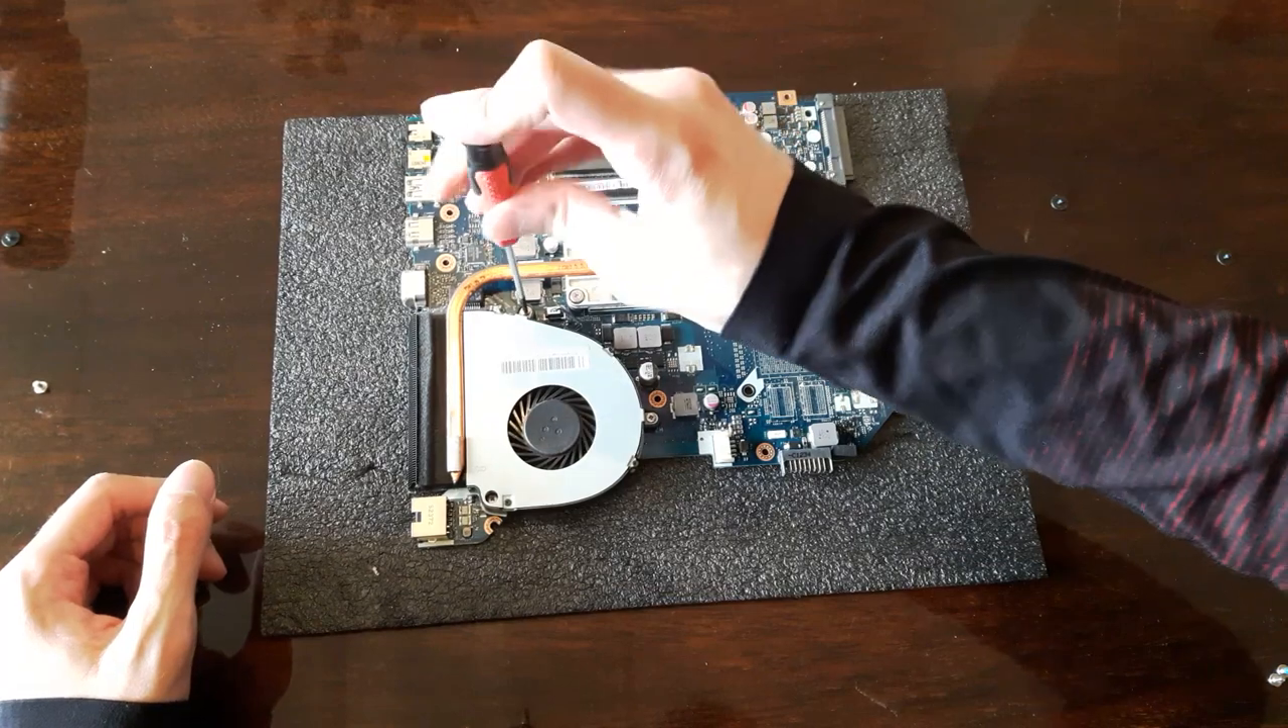There we go. The motherboard is off.